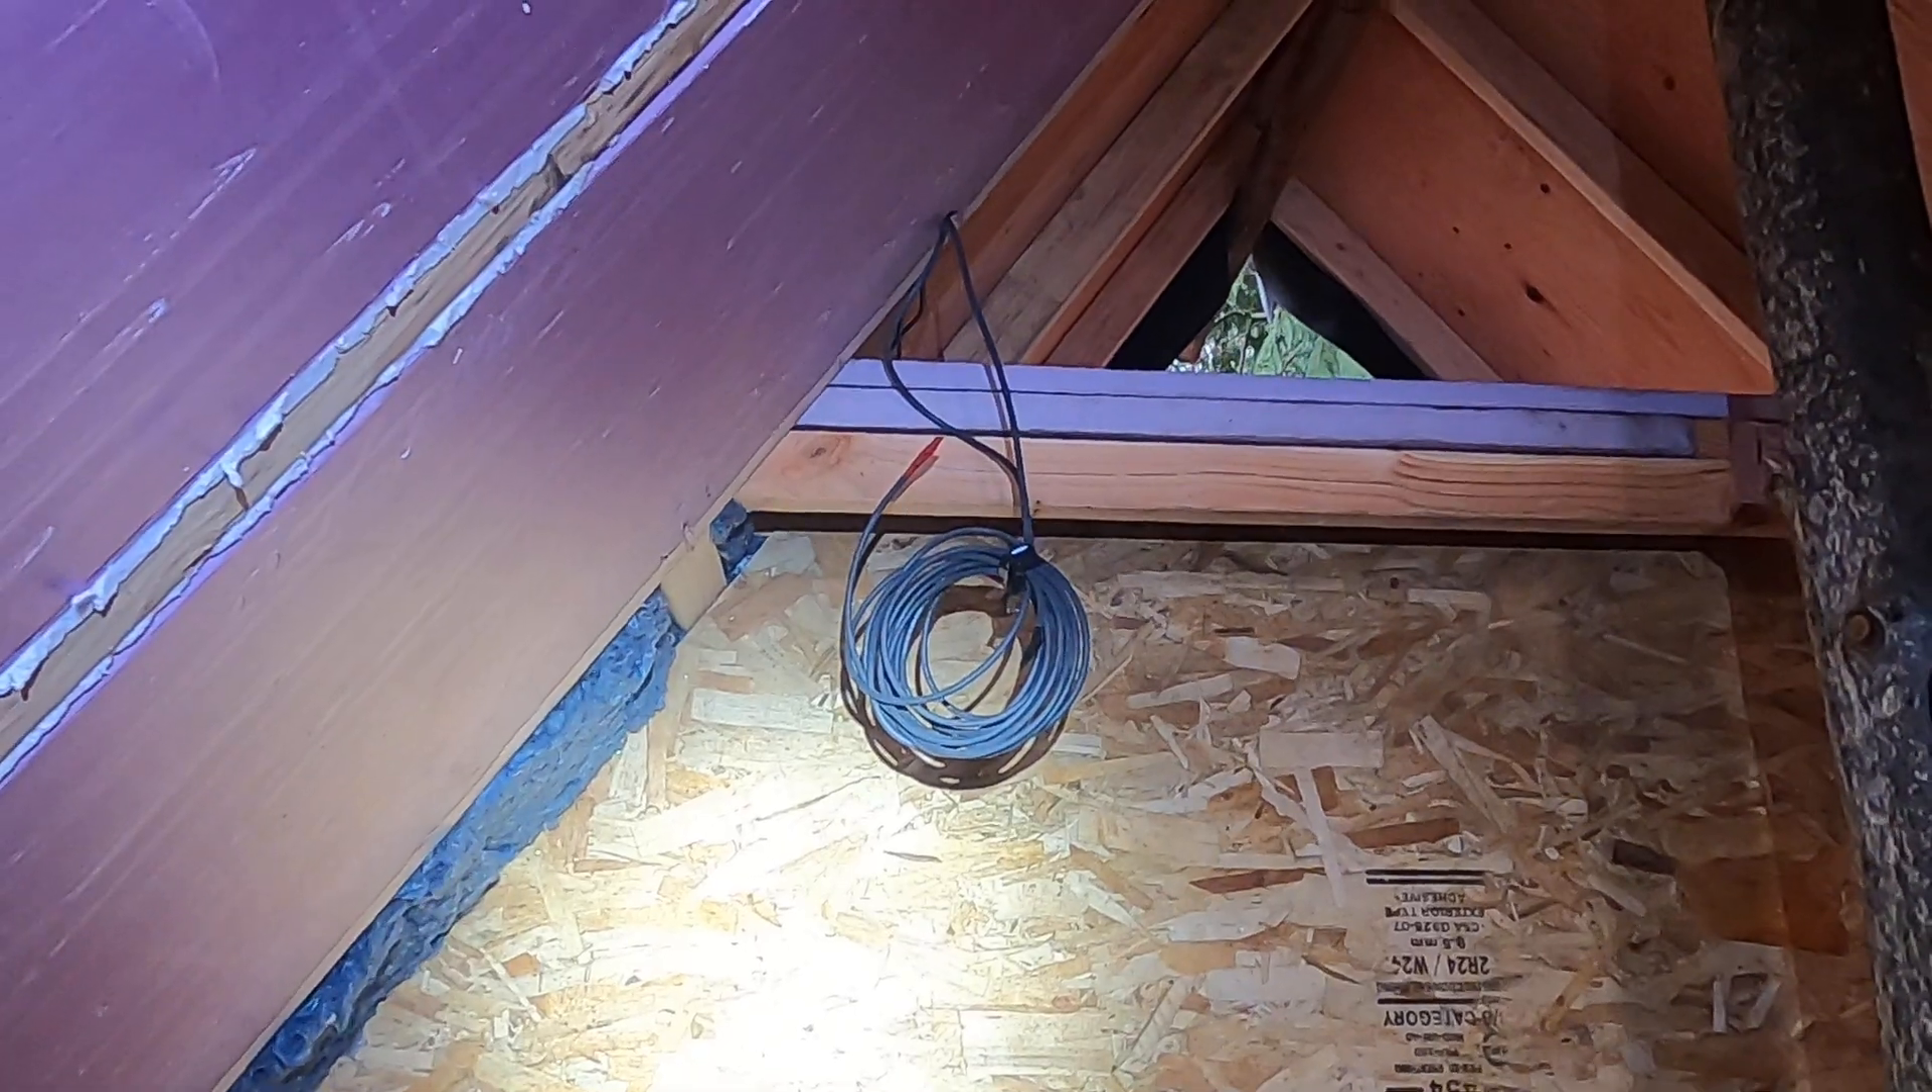There's the 10 gauge input from the solar panels waiting to be connected to something.